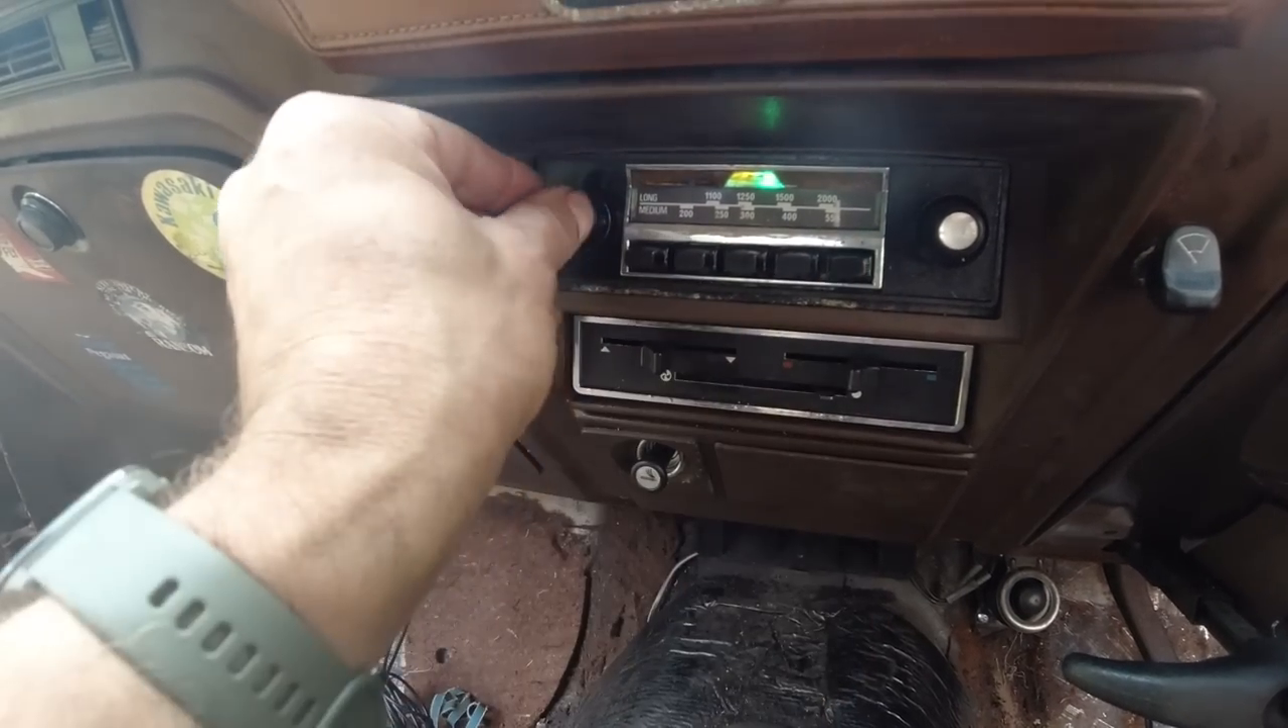Radio's in and running all good enough.